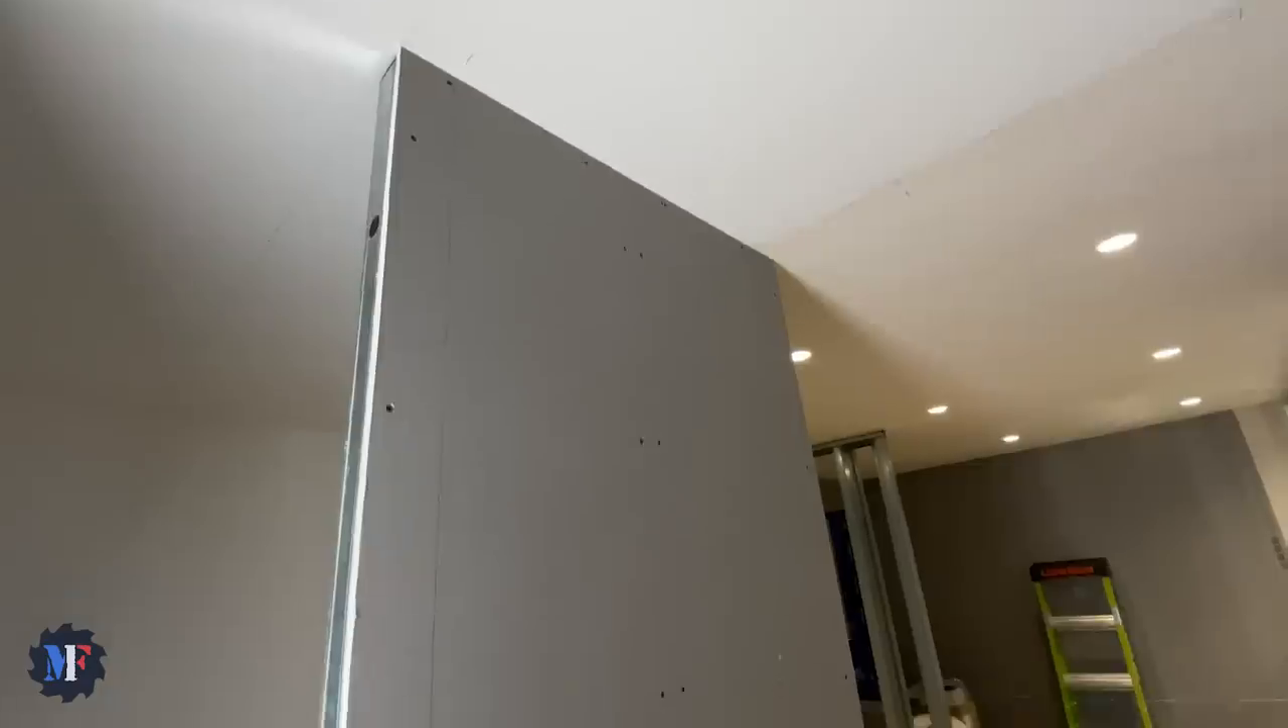Bon, la plaque de plâtre est posée. C'est vissé.